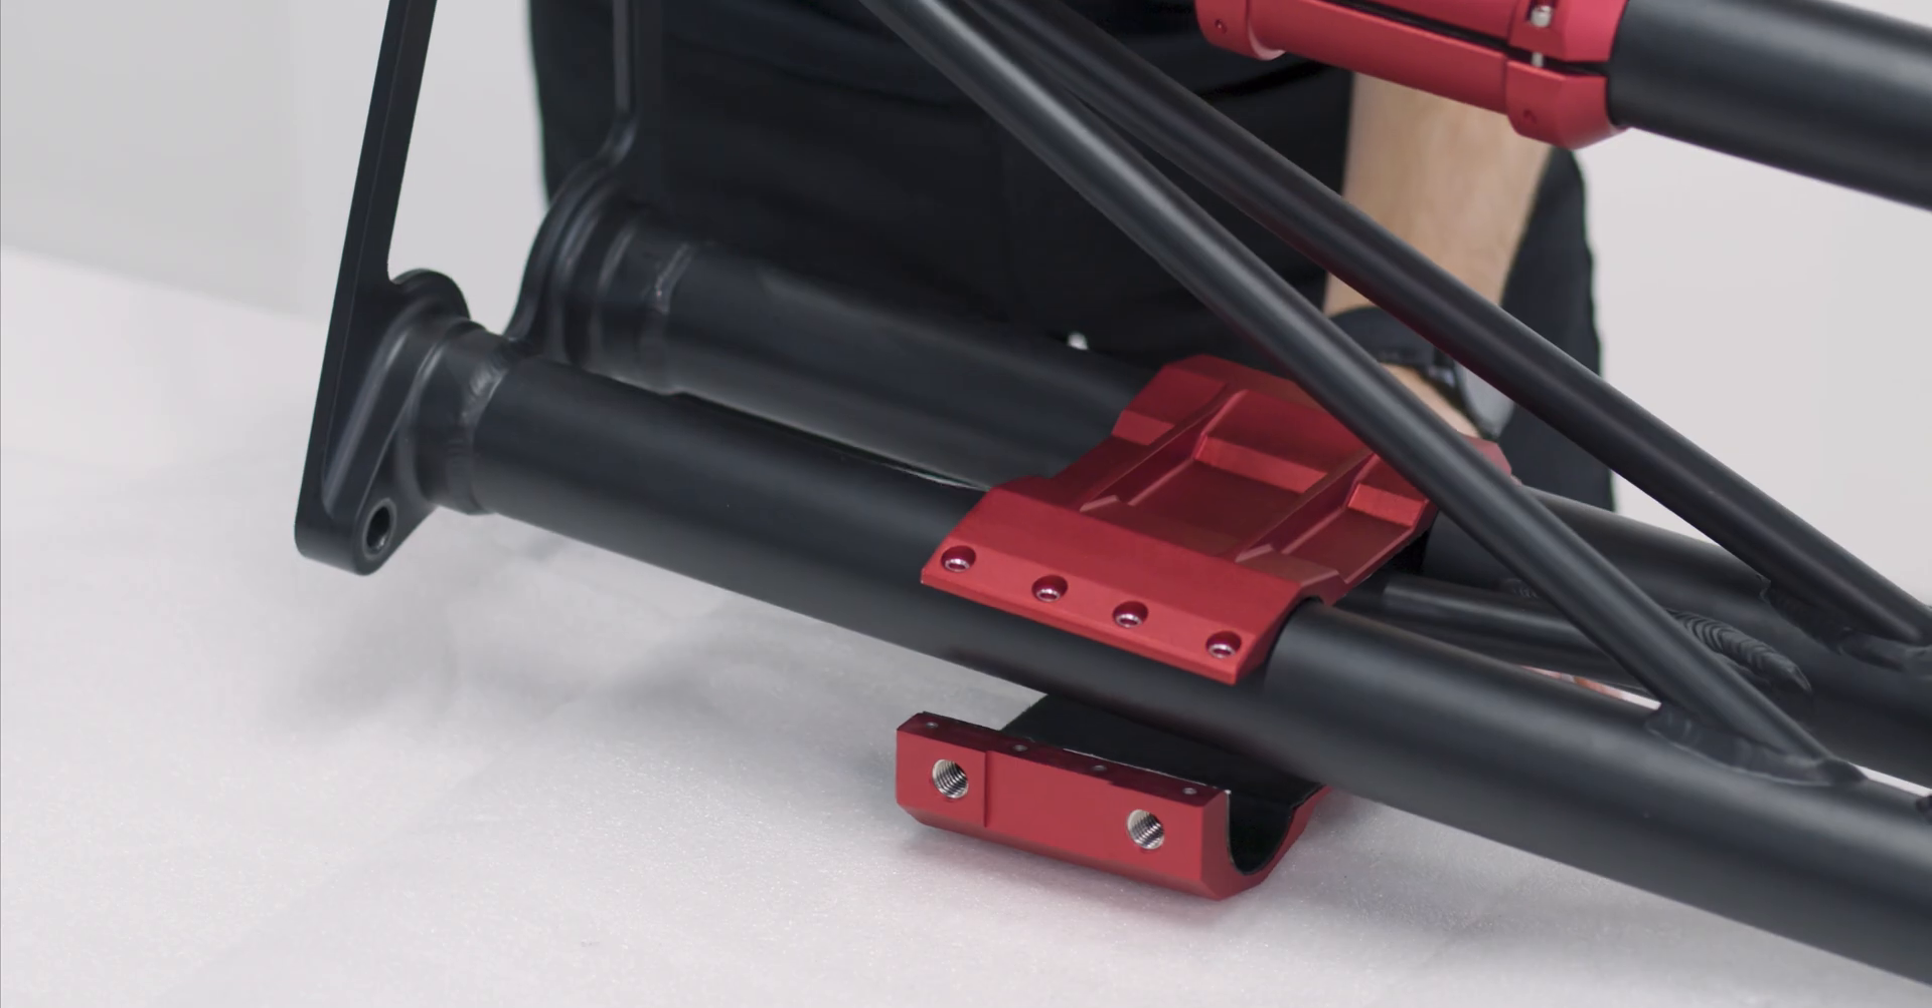So now that I have my upper lateral brace mount just set on top of my lower boom tubes, I'm going to lift up my boom and set this one underneath it for fastening.